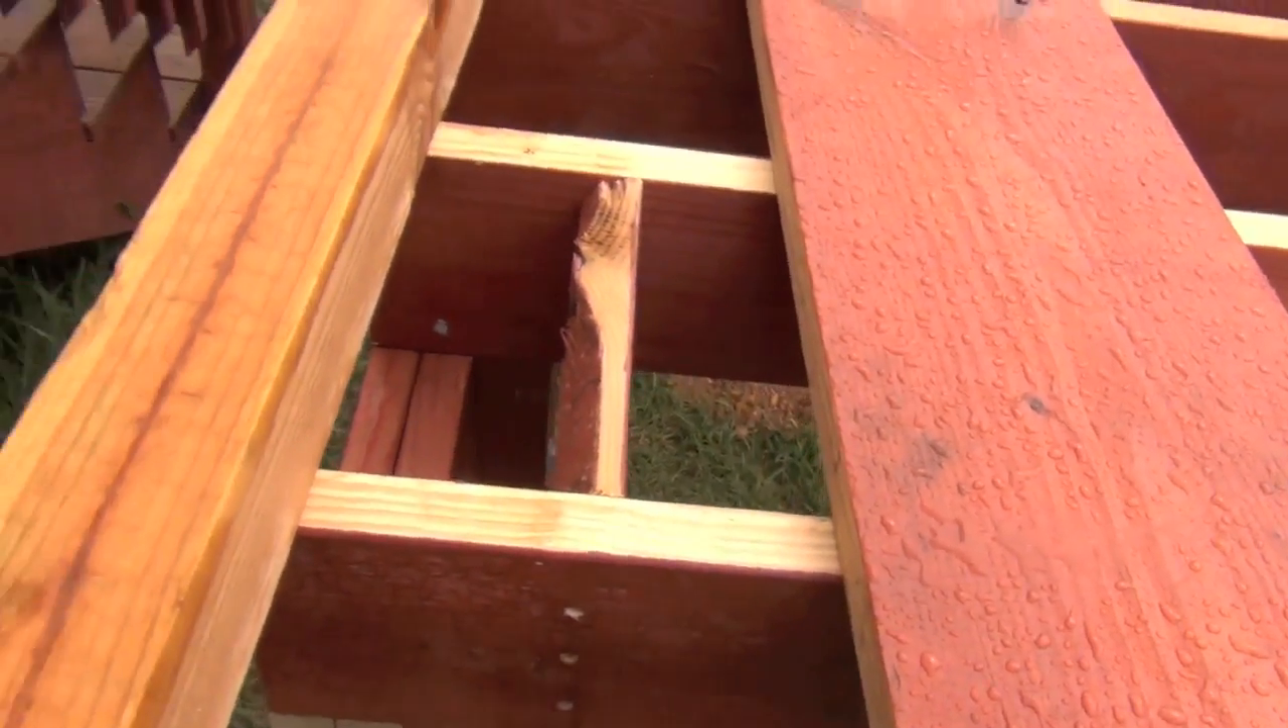I need to put a cross brace in here and I already did okay so there's a cross brace some of my scraps.